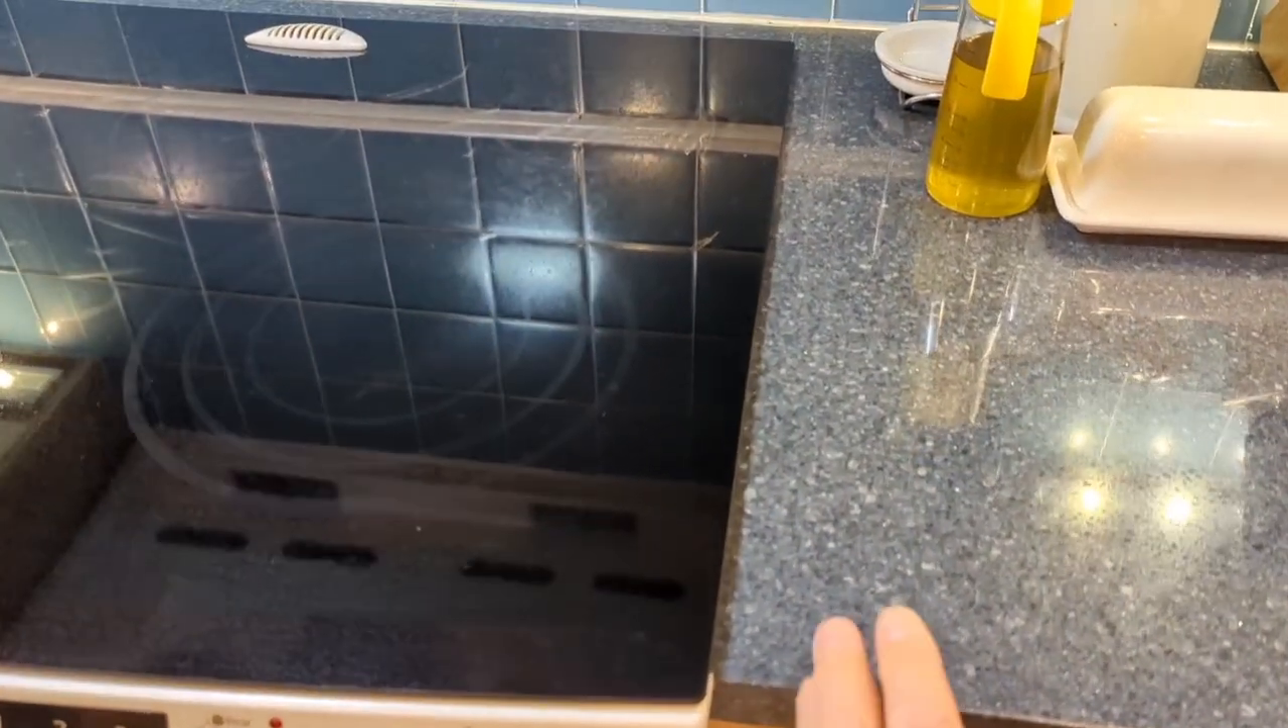If you look at this top it is overlapped with the counter top so there is no gap in between the stove and the counter.